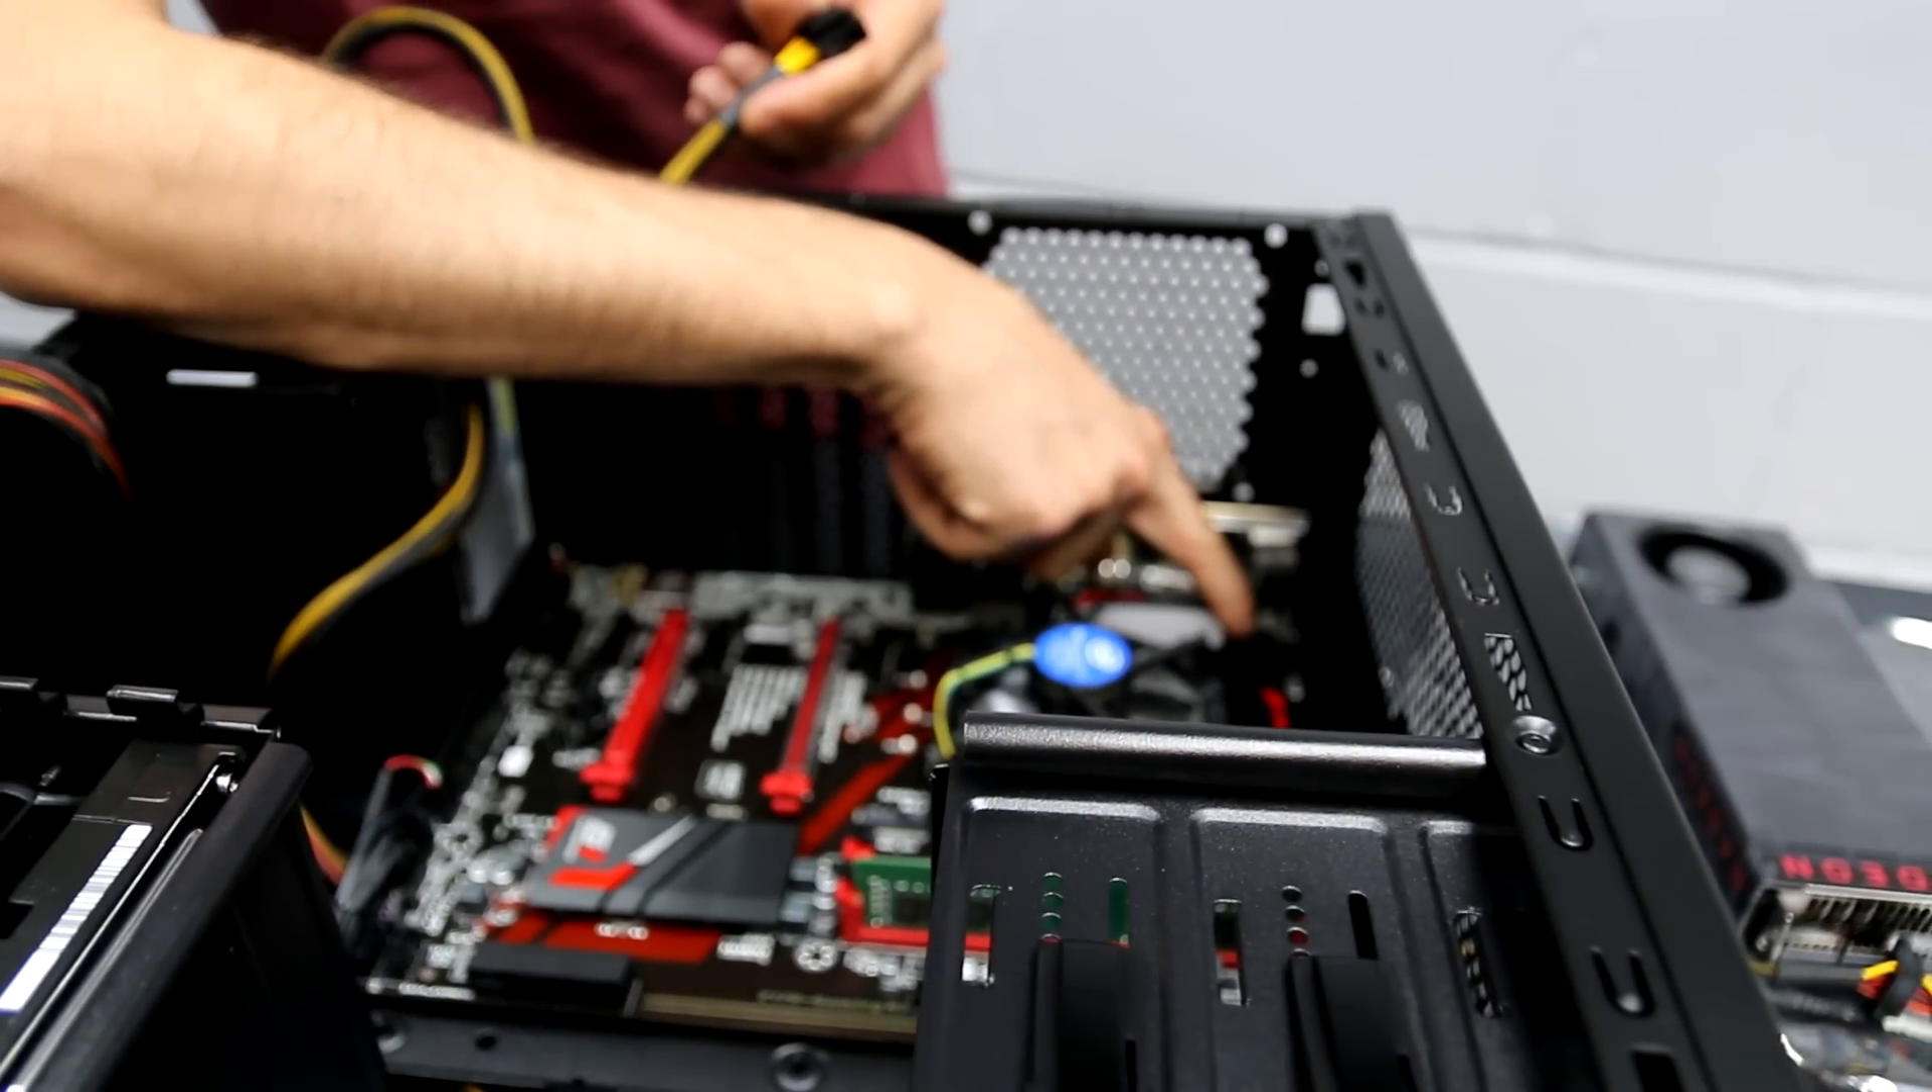We haven't installed the graphics card yet.